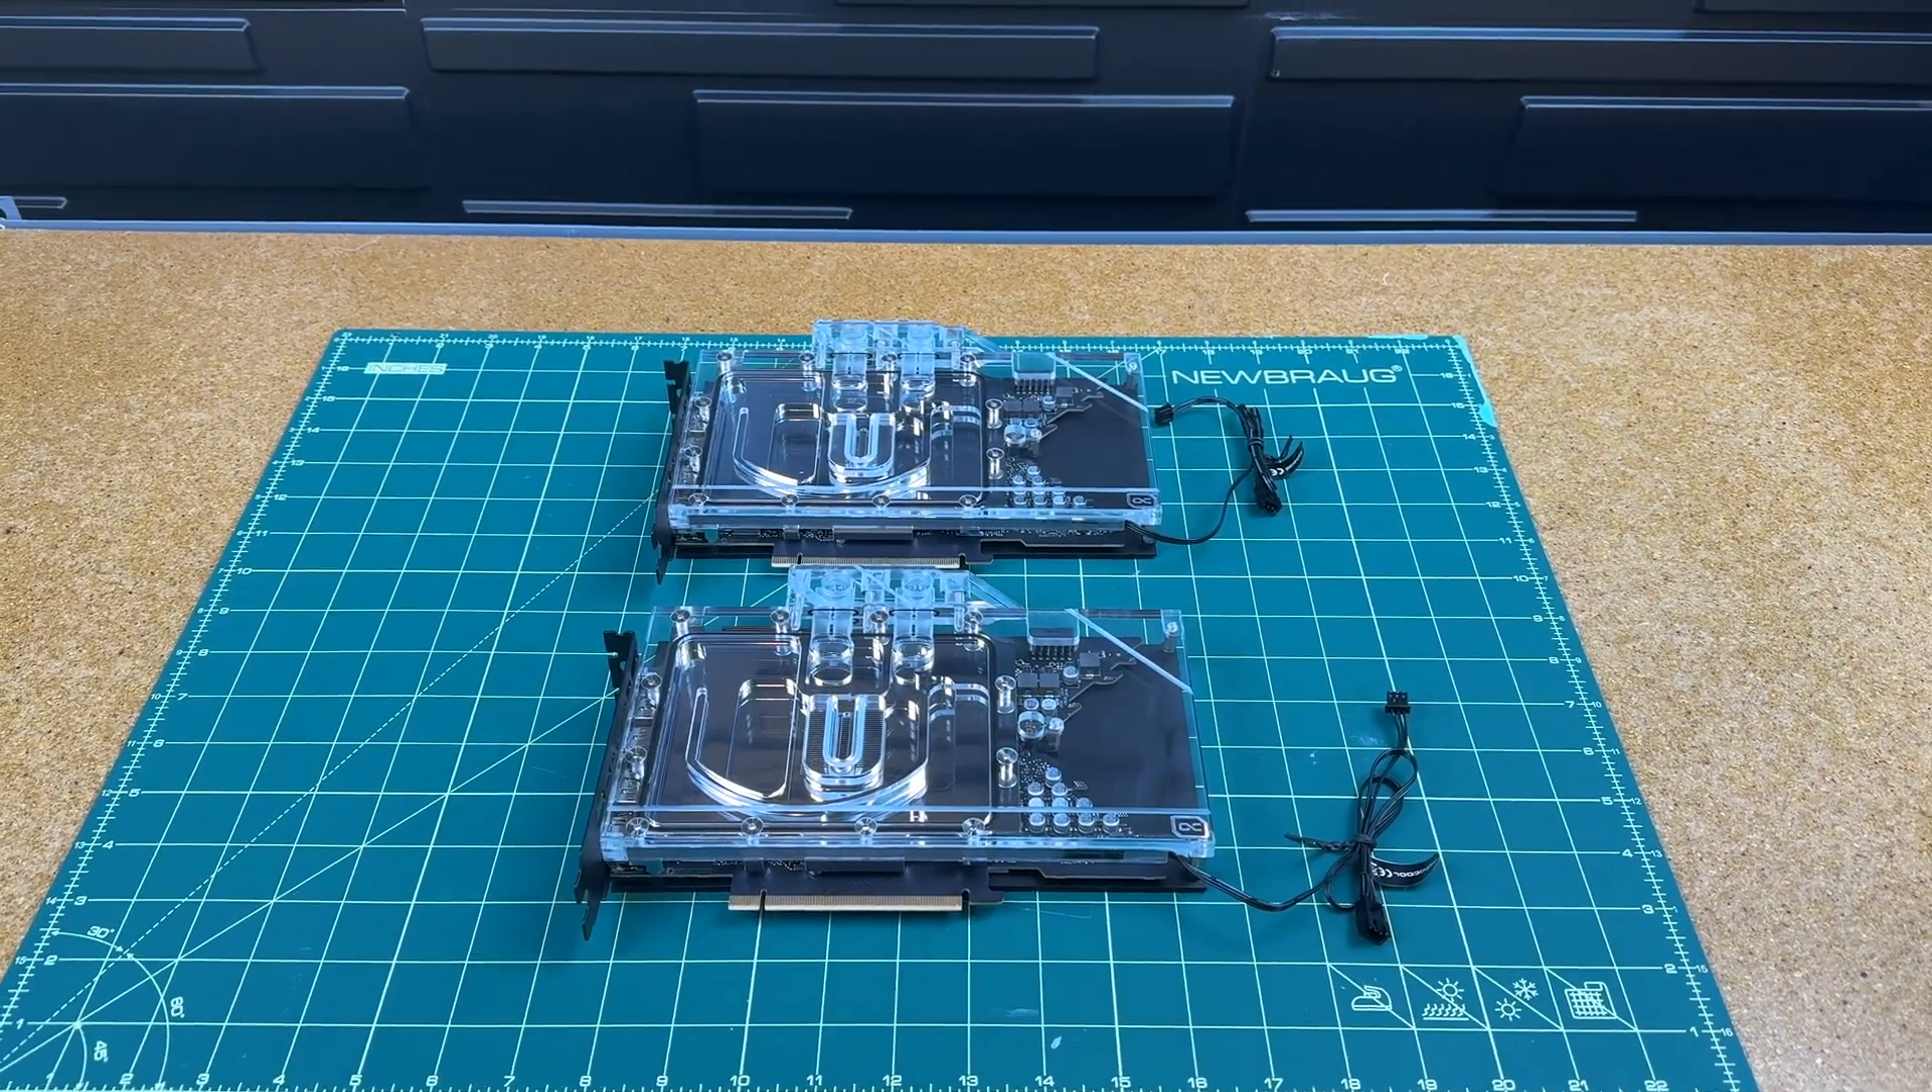I am now very happy to report that both cards are now water blocked so it's pretty cool.